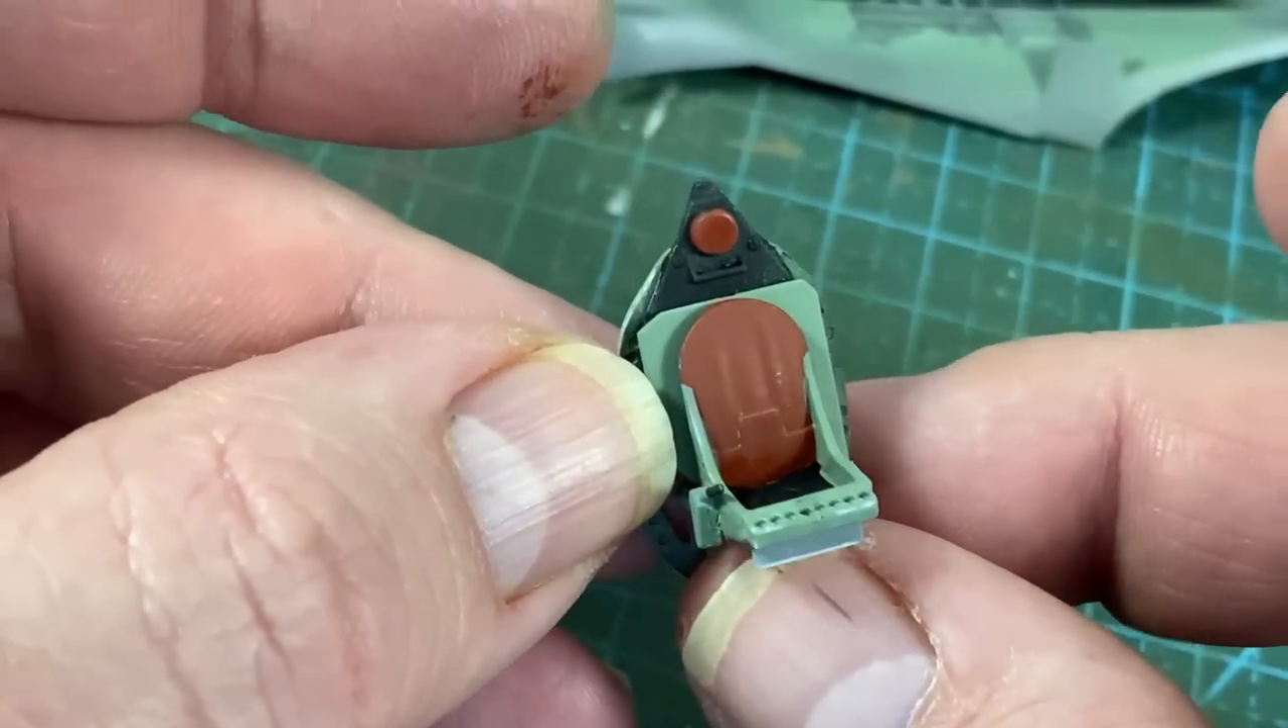That's sat in place that's set there and there we go the seat is on its supporting structure.